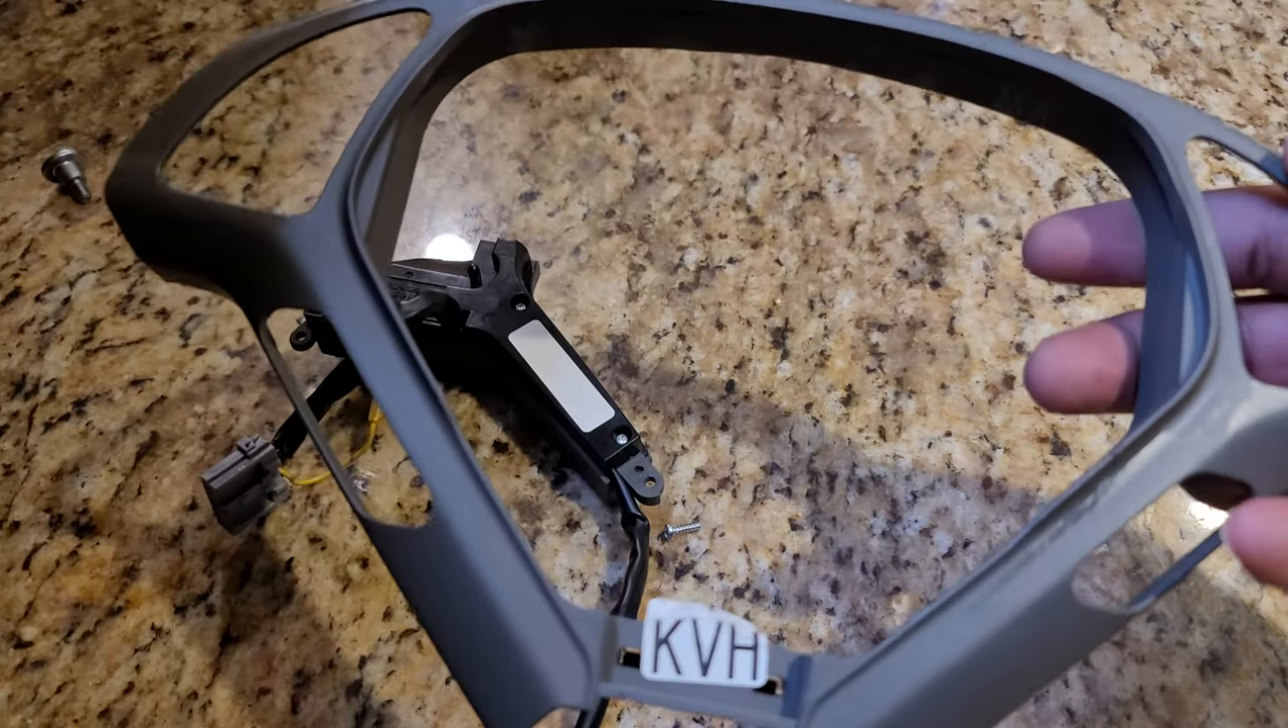So right now the trim piece is off.